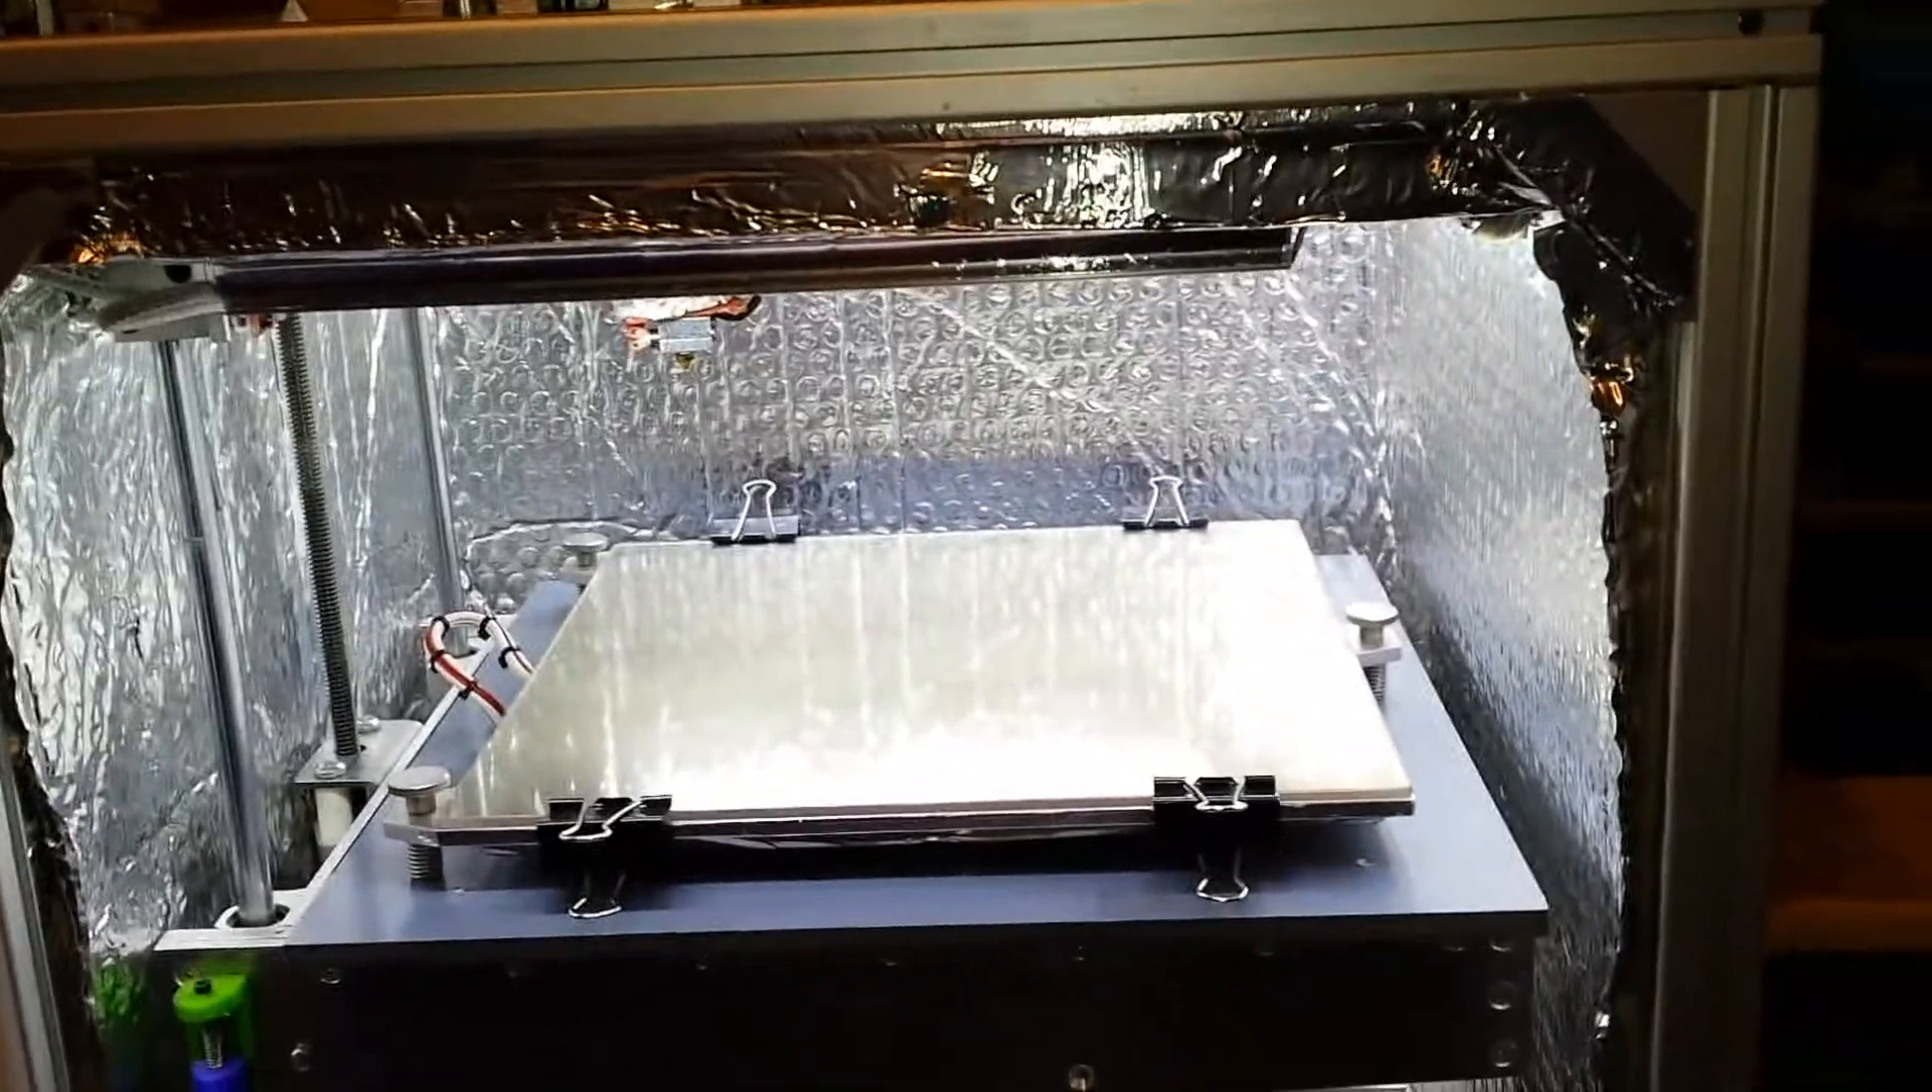I've actually got the the heat bed in place now all secure and fixed down.